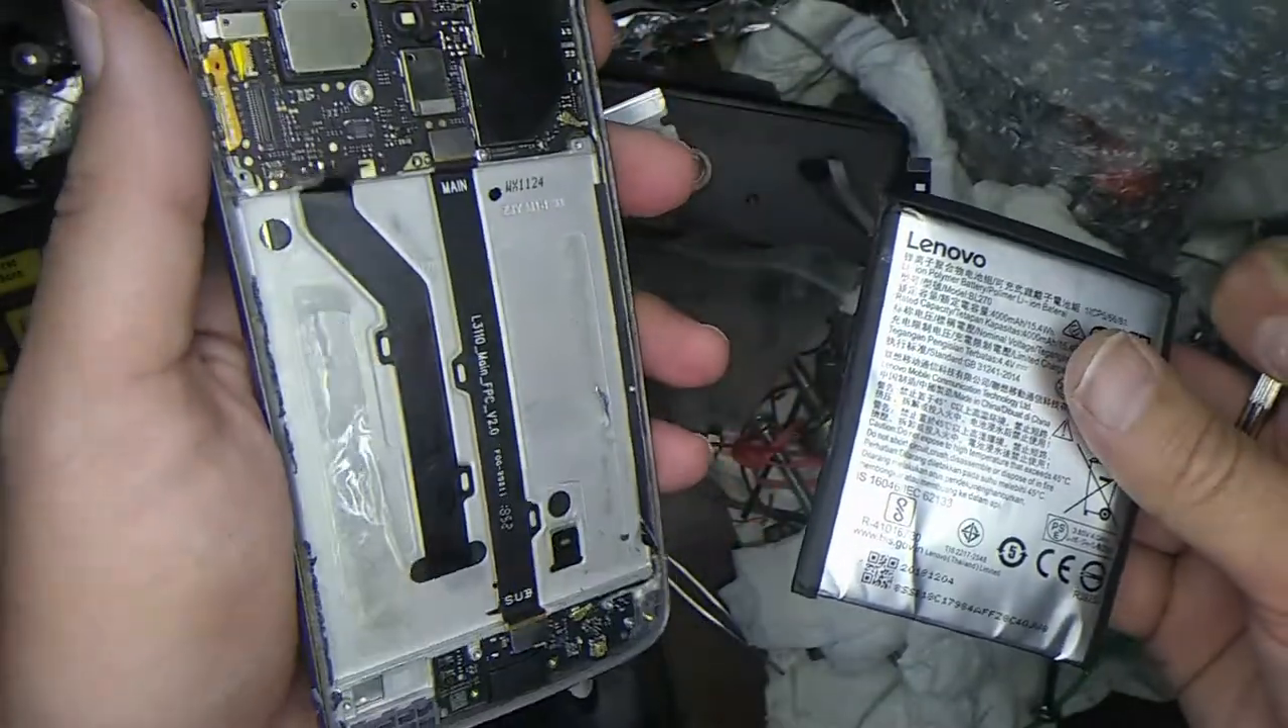There is the battery and there is the inside of the phone without the battery.